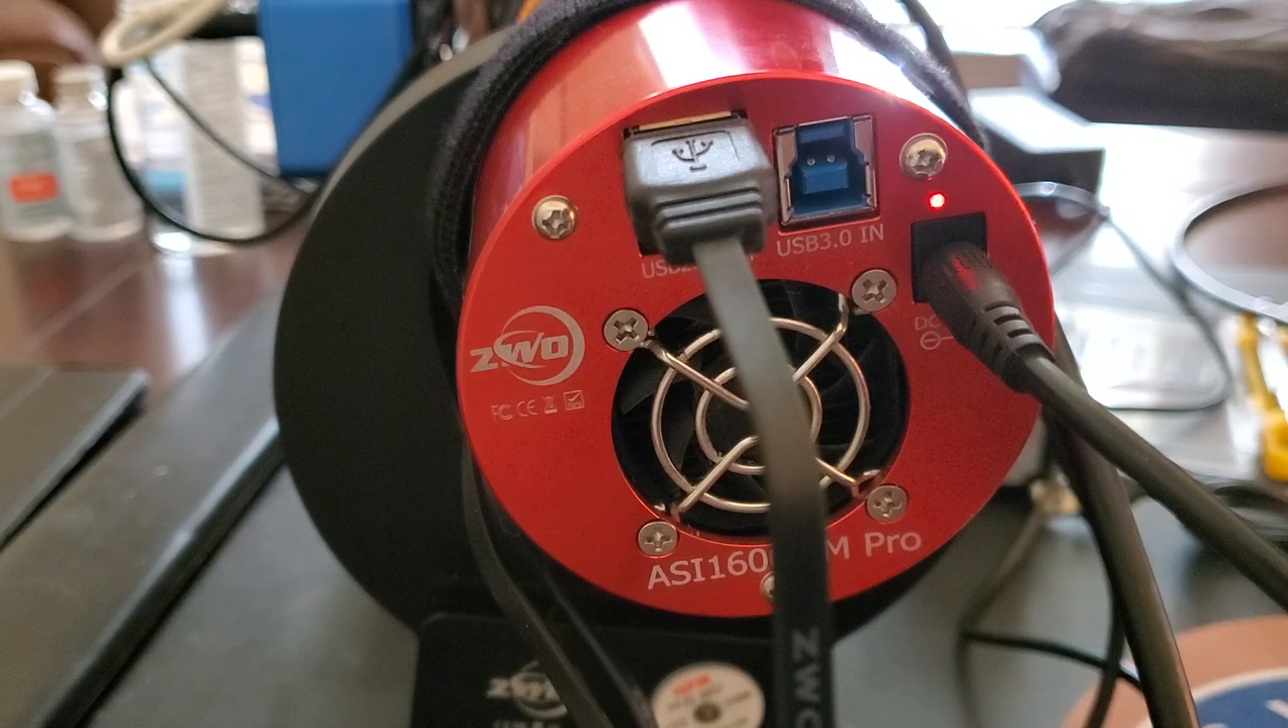I don't have the USB 3 cable plugged in yet. I'm going to do that.